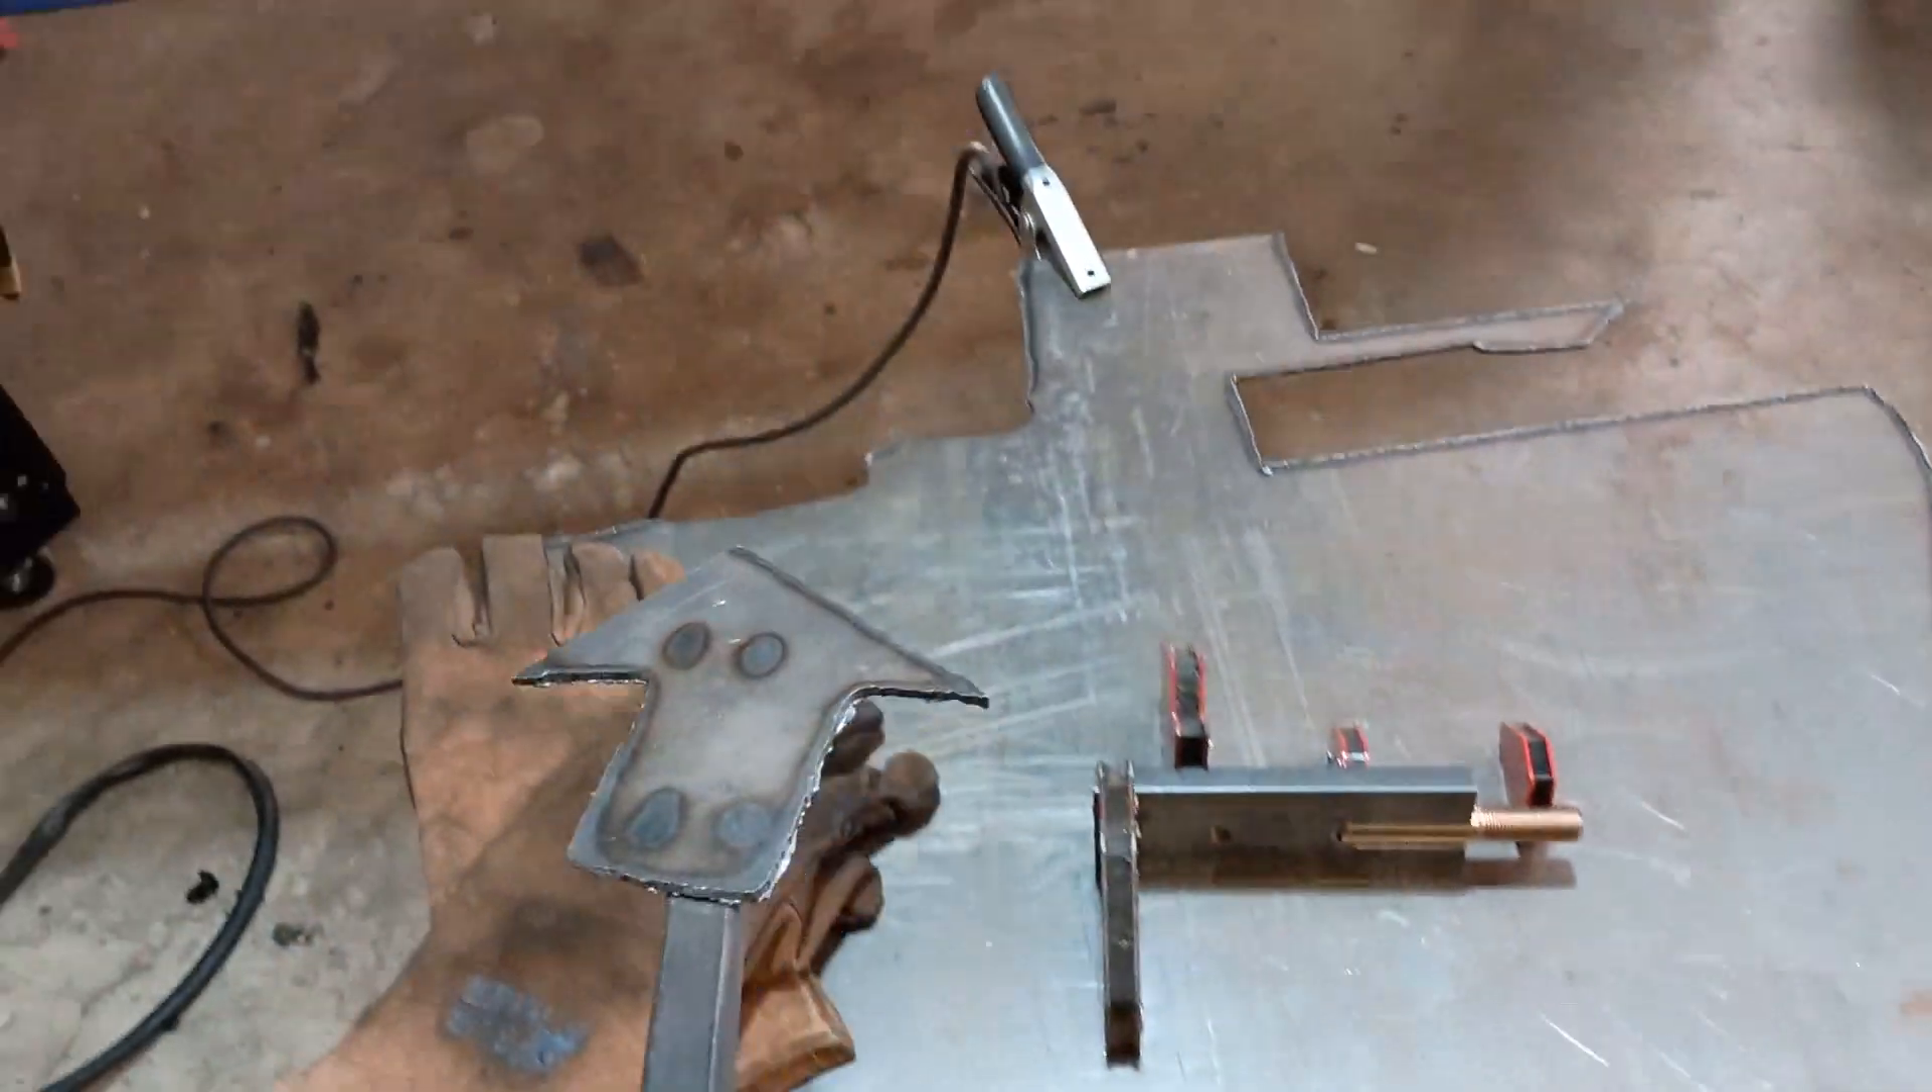But hey, I've got the ground strap on.